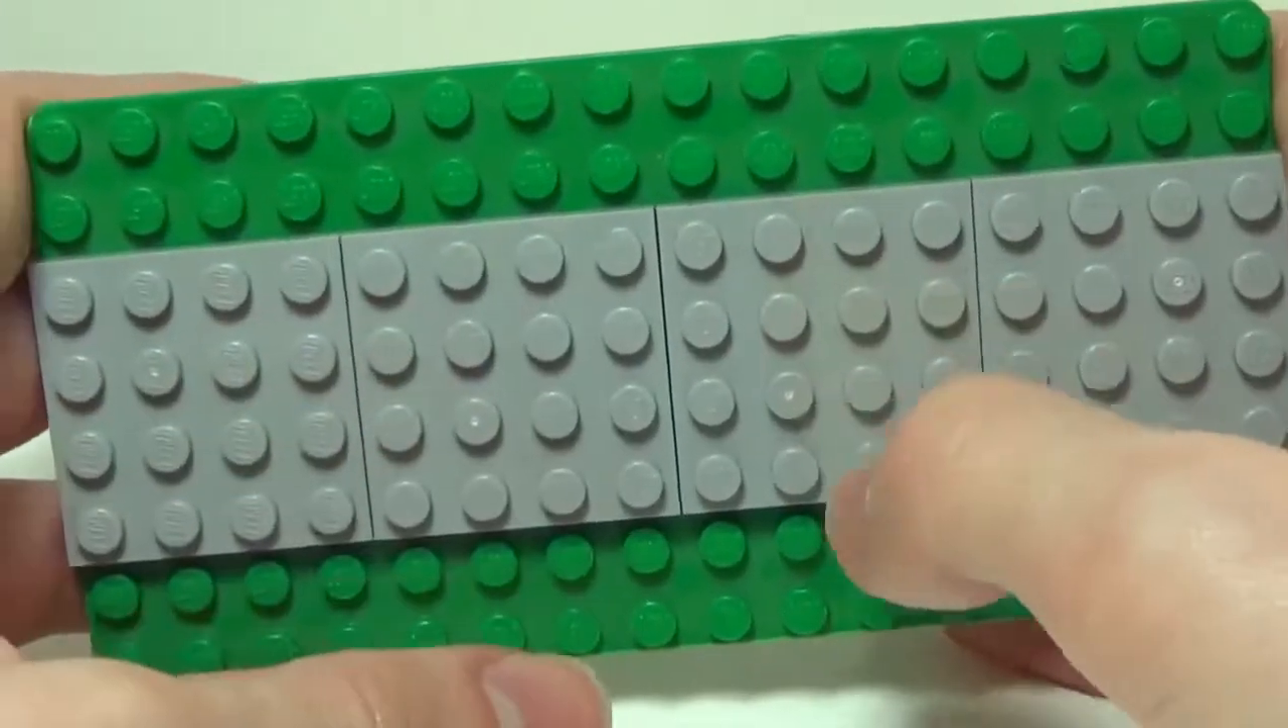So what I've done here is taken four 4x4 light bluish gray plates, and I have laid them out on this kind of oddly shaped base plate.